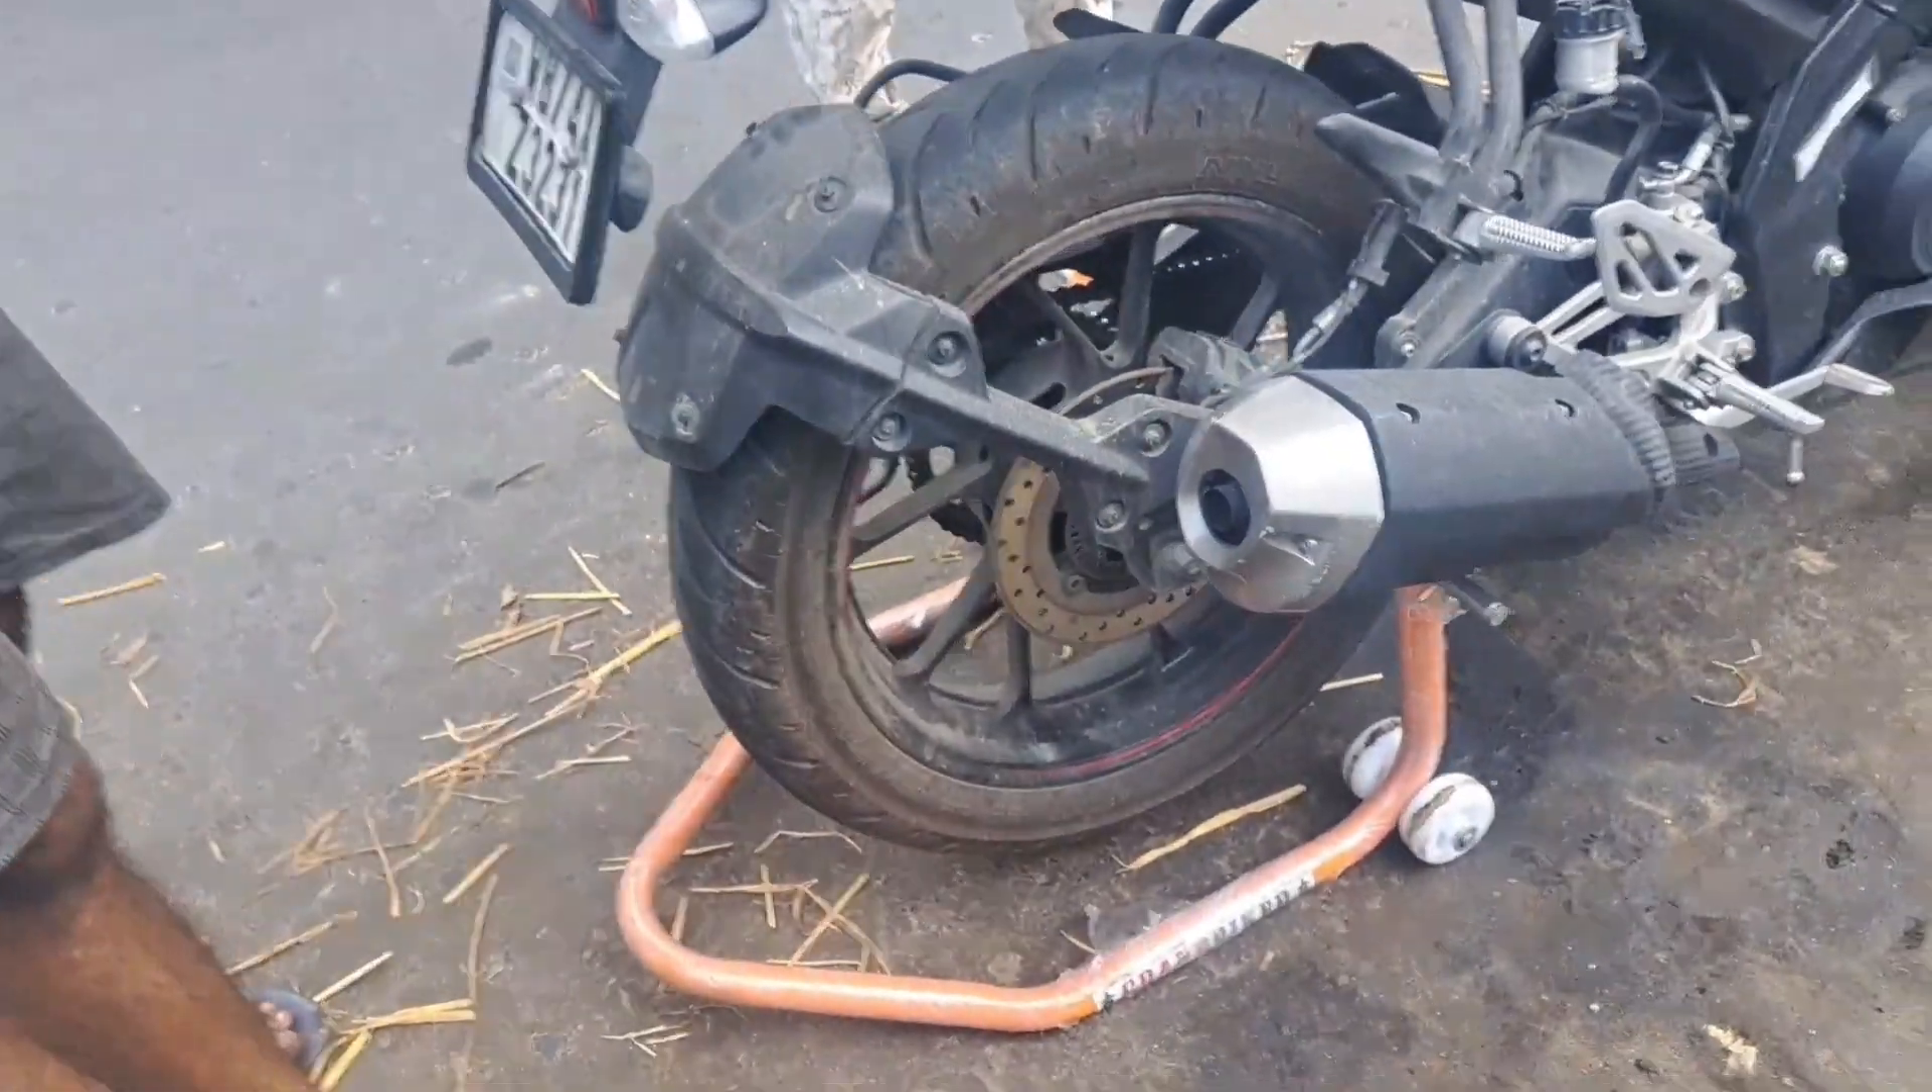फाइनली गईस देखिए हमारा जो स्टैंड है यह फाइनली लग चुके है।